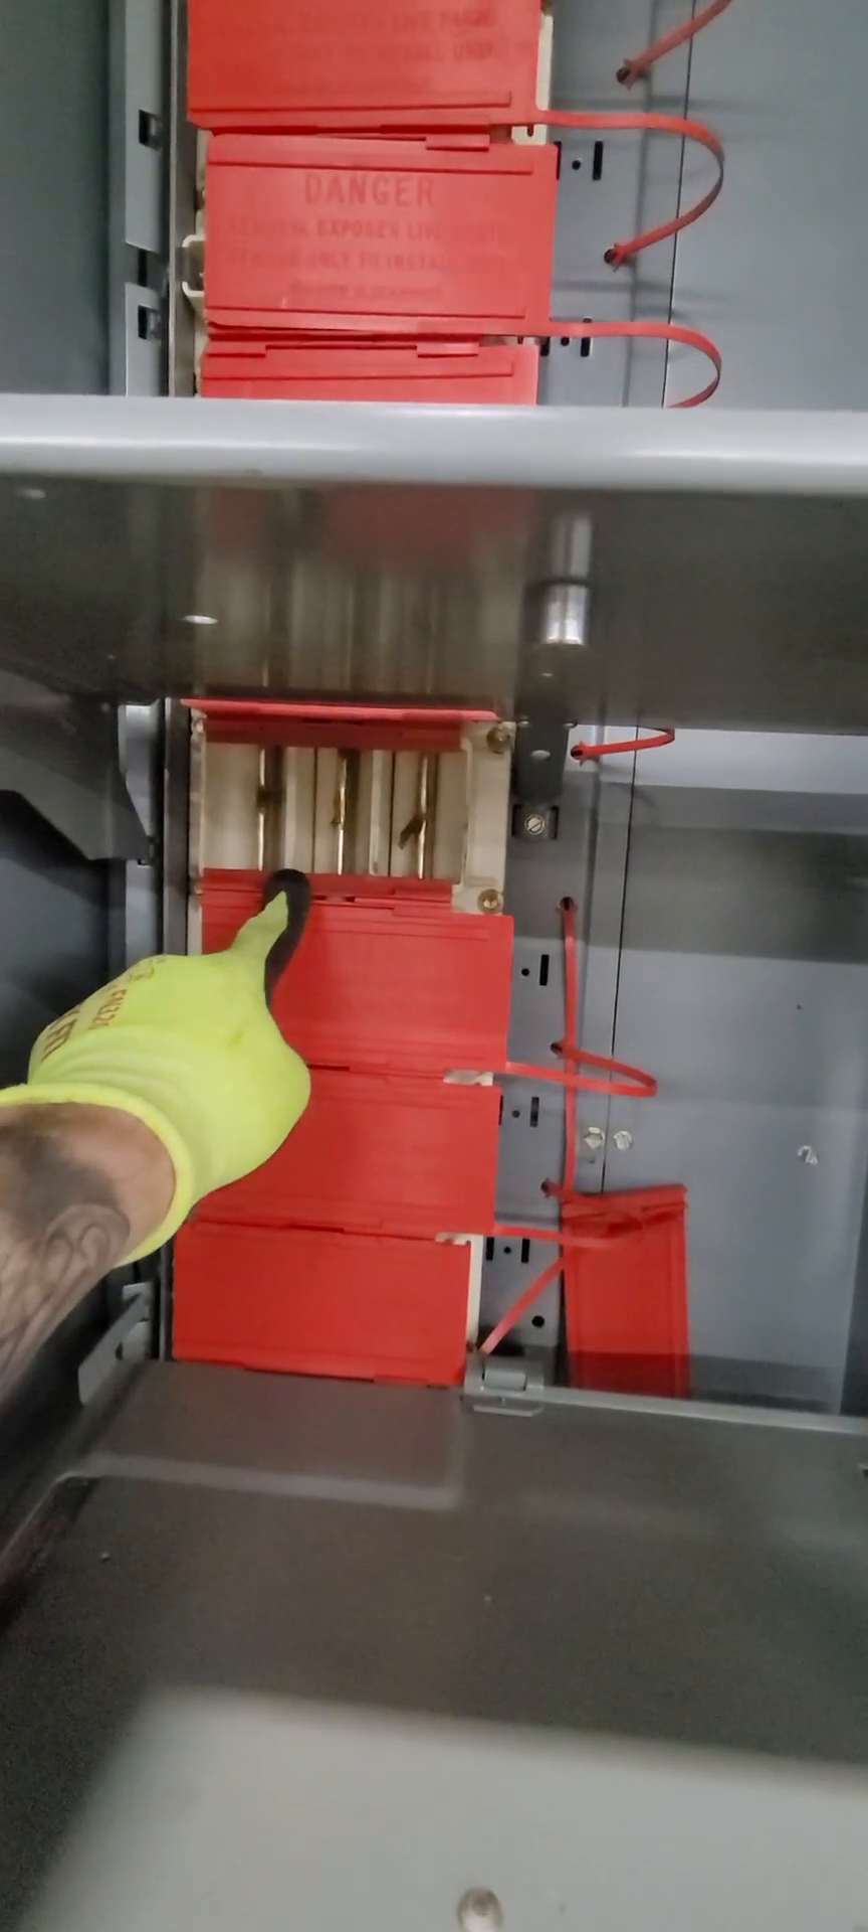We've gone ahead and removed the insulator from the top hole. That's where our stab will bite onto.